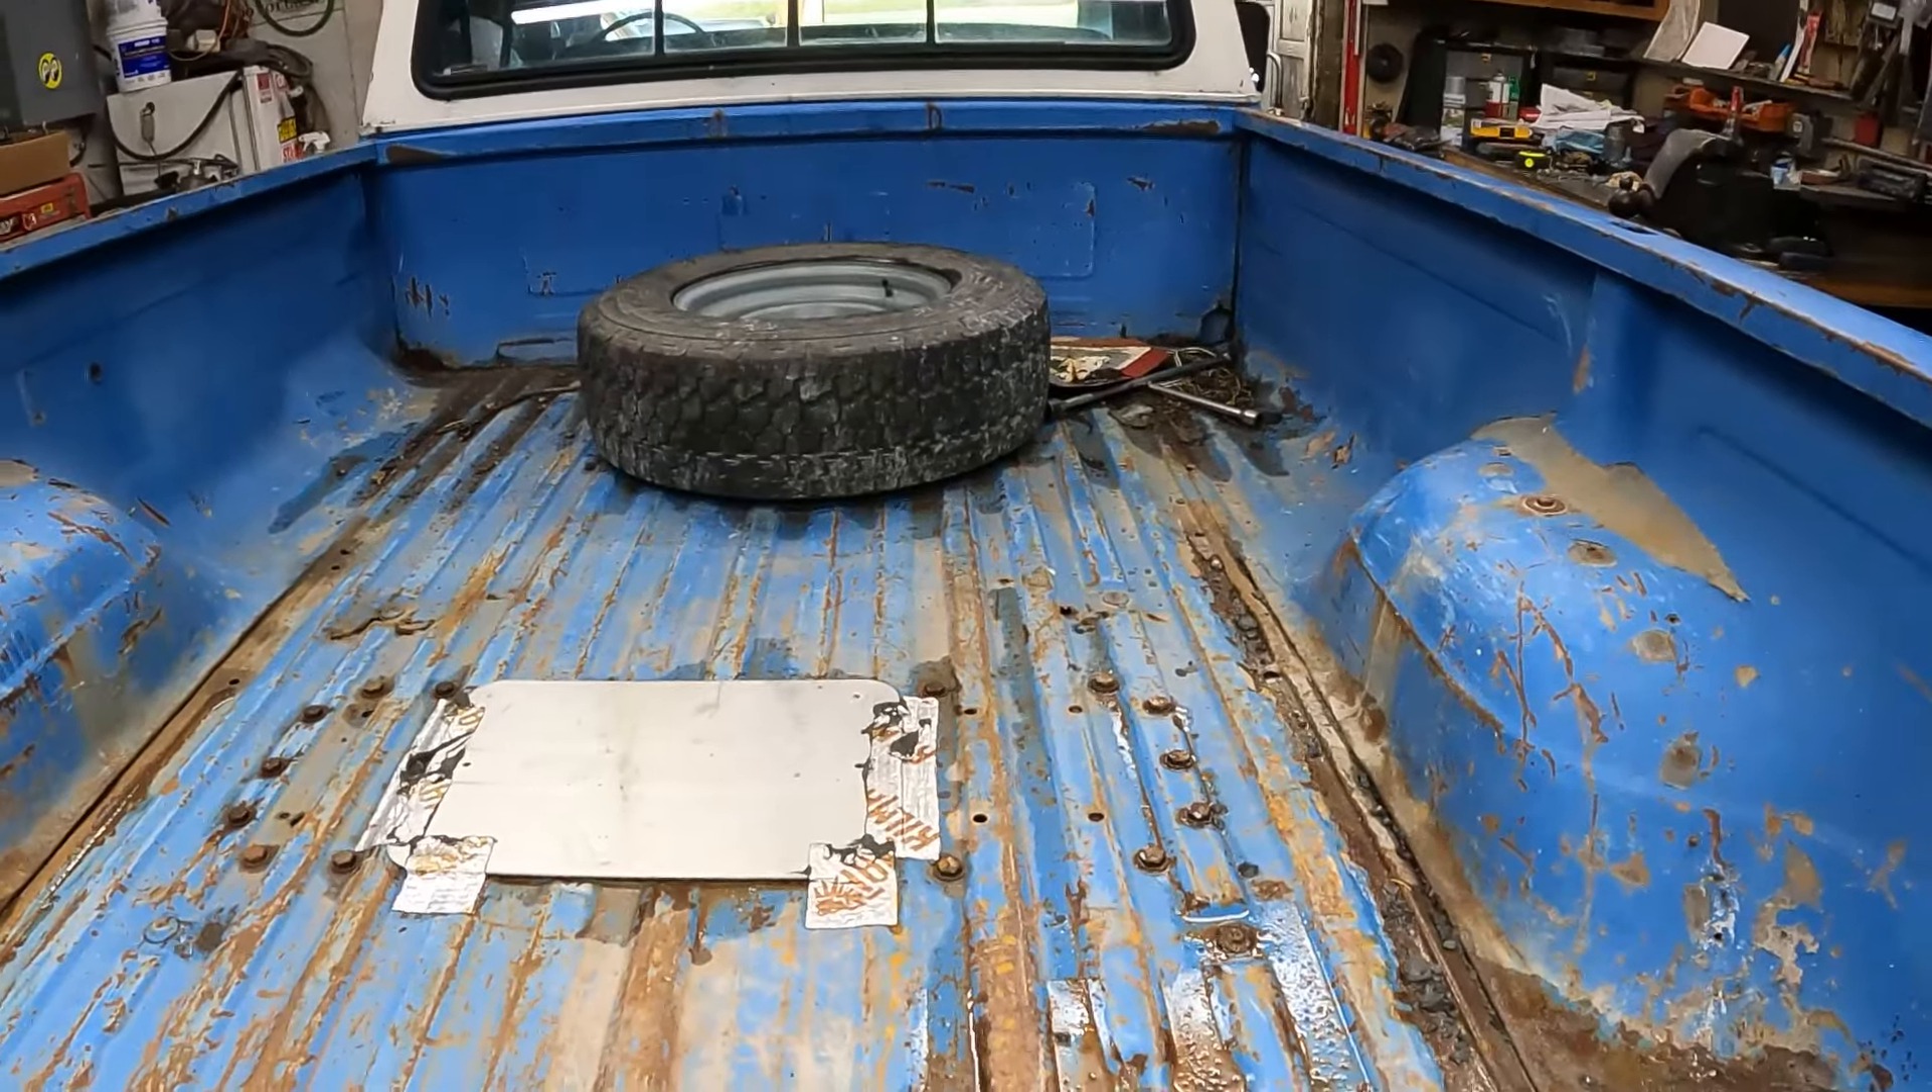But I took the bed liner out and I took my dump box out of this.